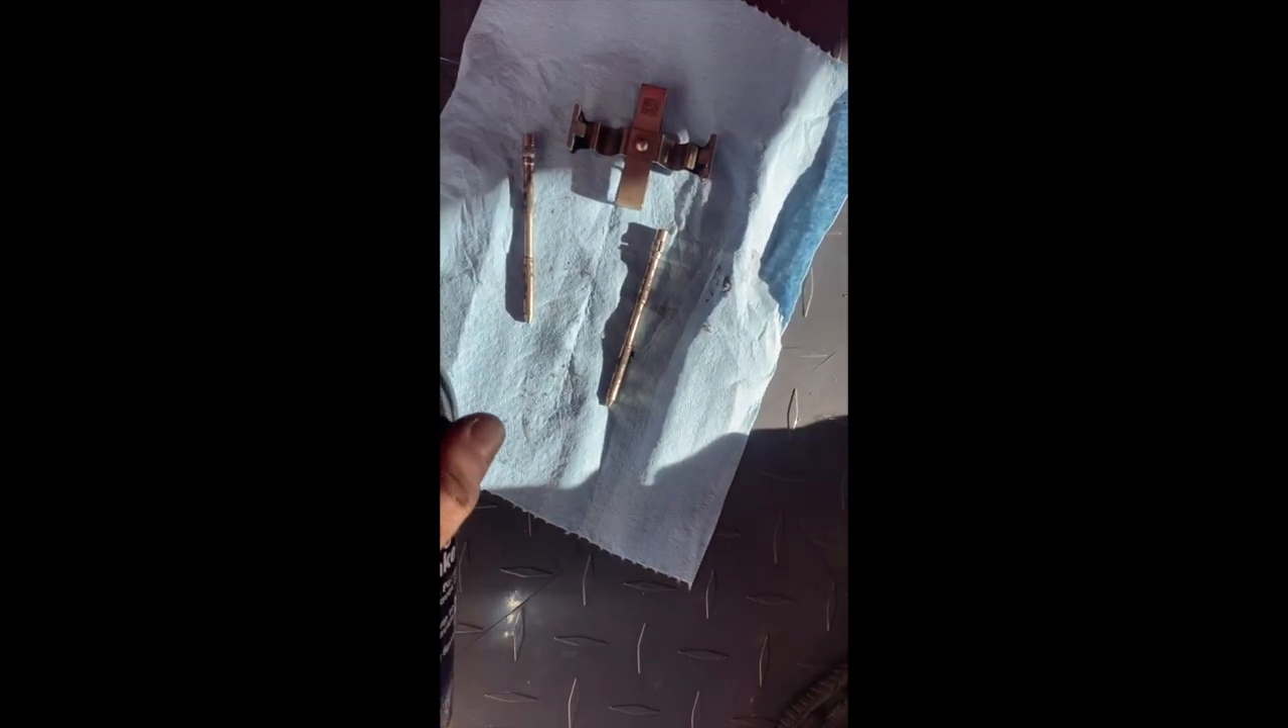I've taken out the pins and the clip on the rear brake the z51.